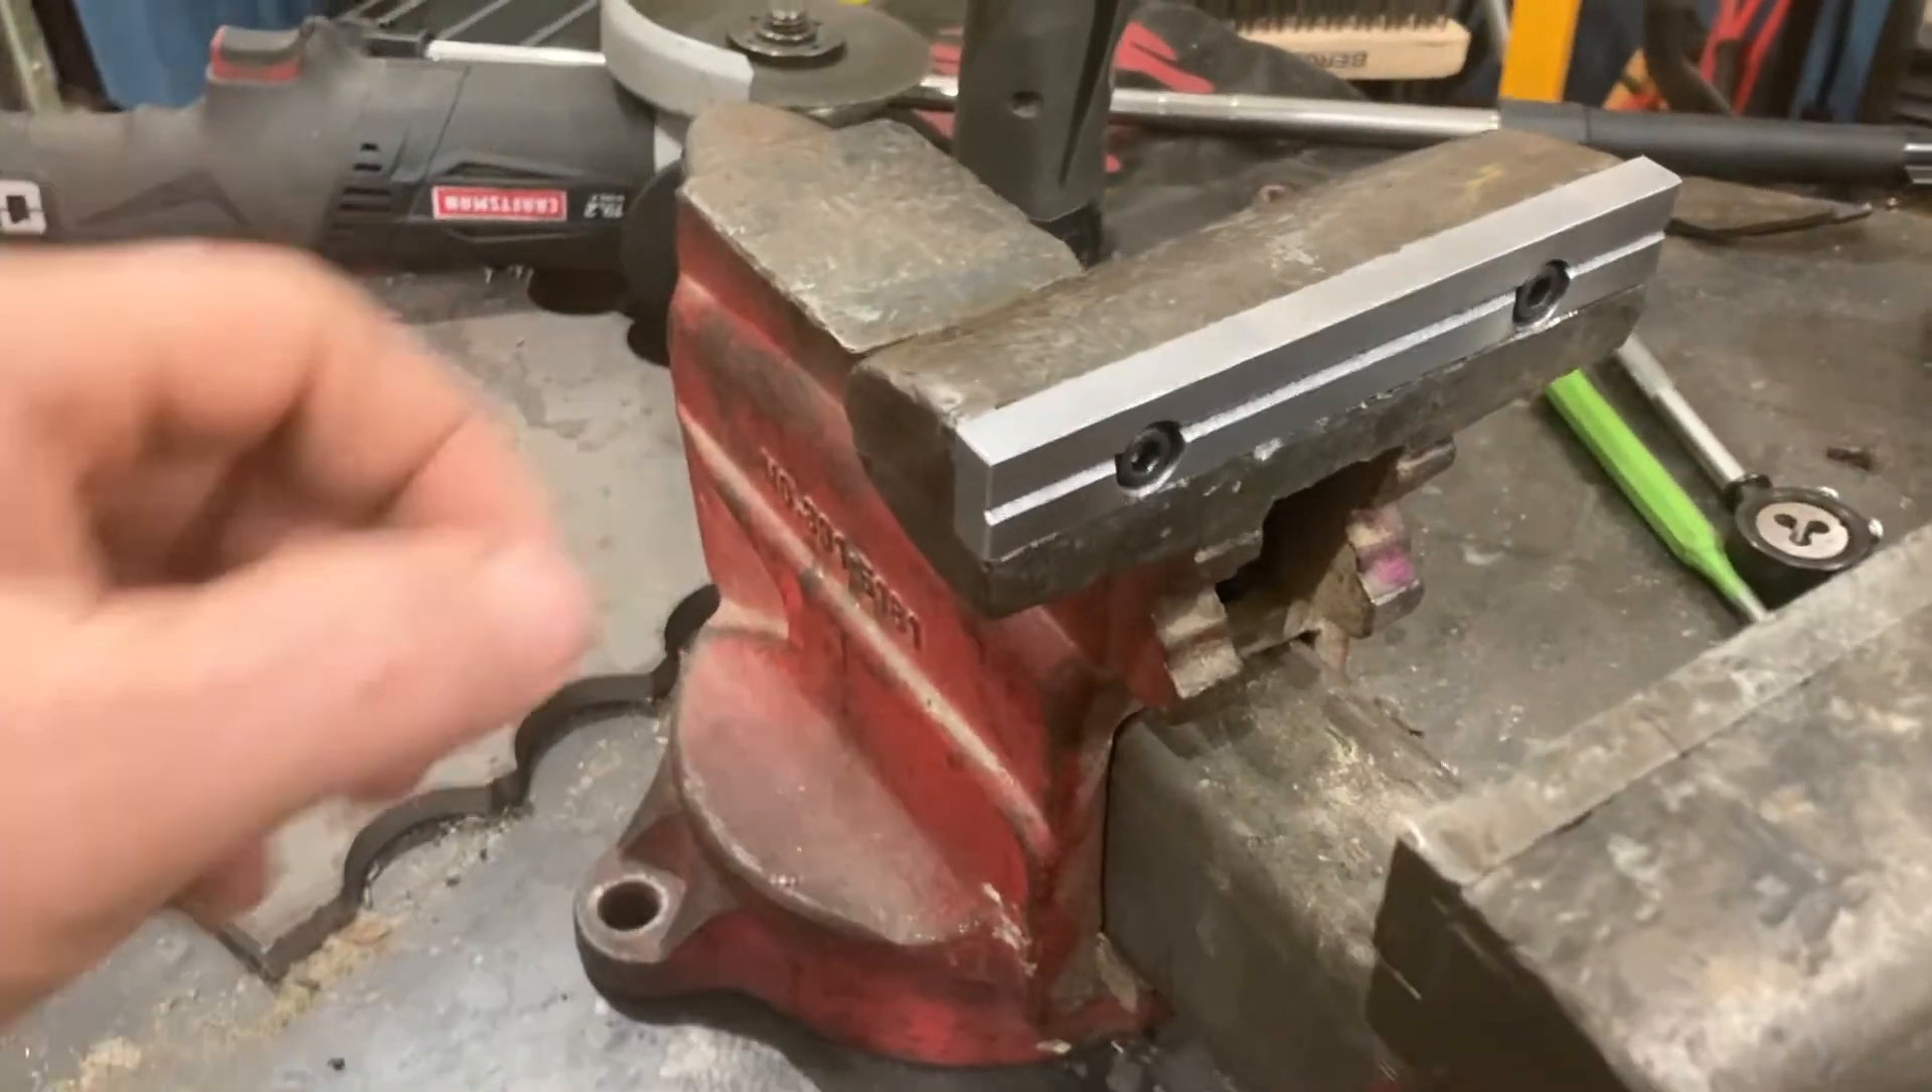Okay, so this vise is now put back together again and the new jaw piece is on.